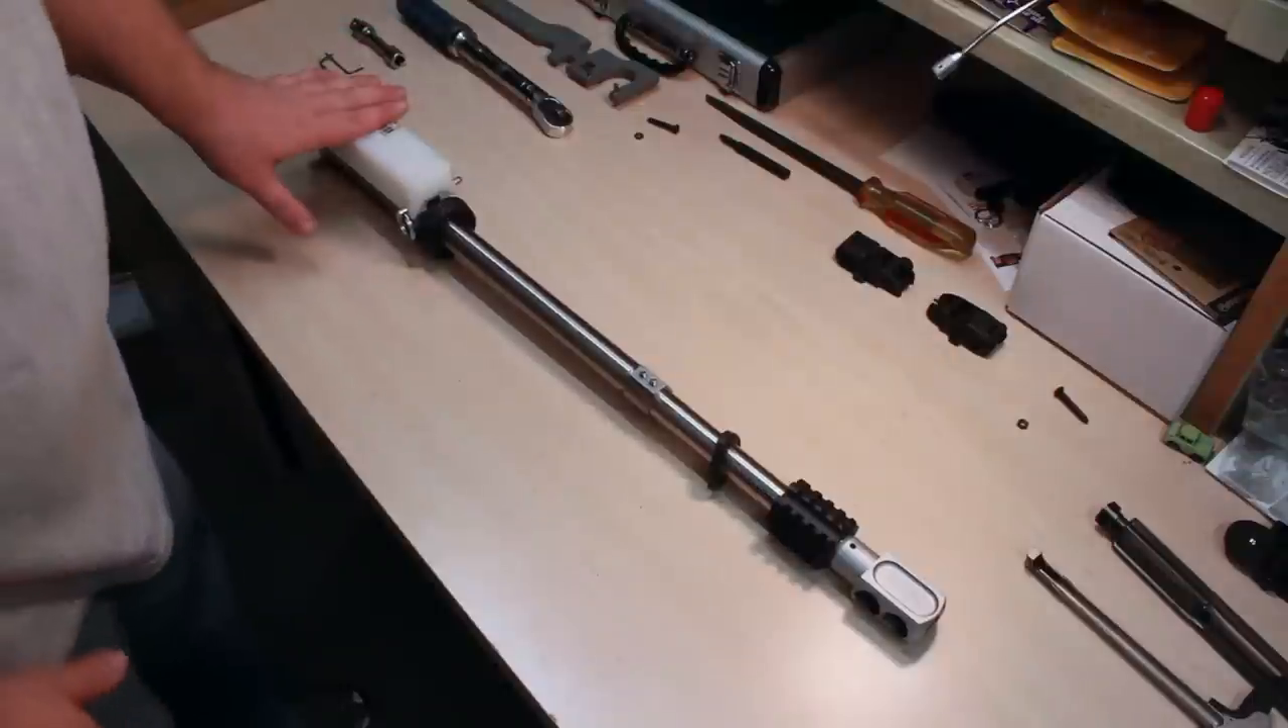All right so I've got the delrin block installed.